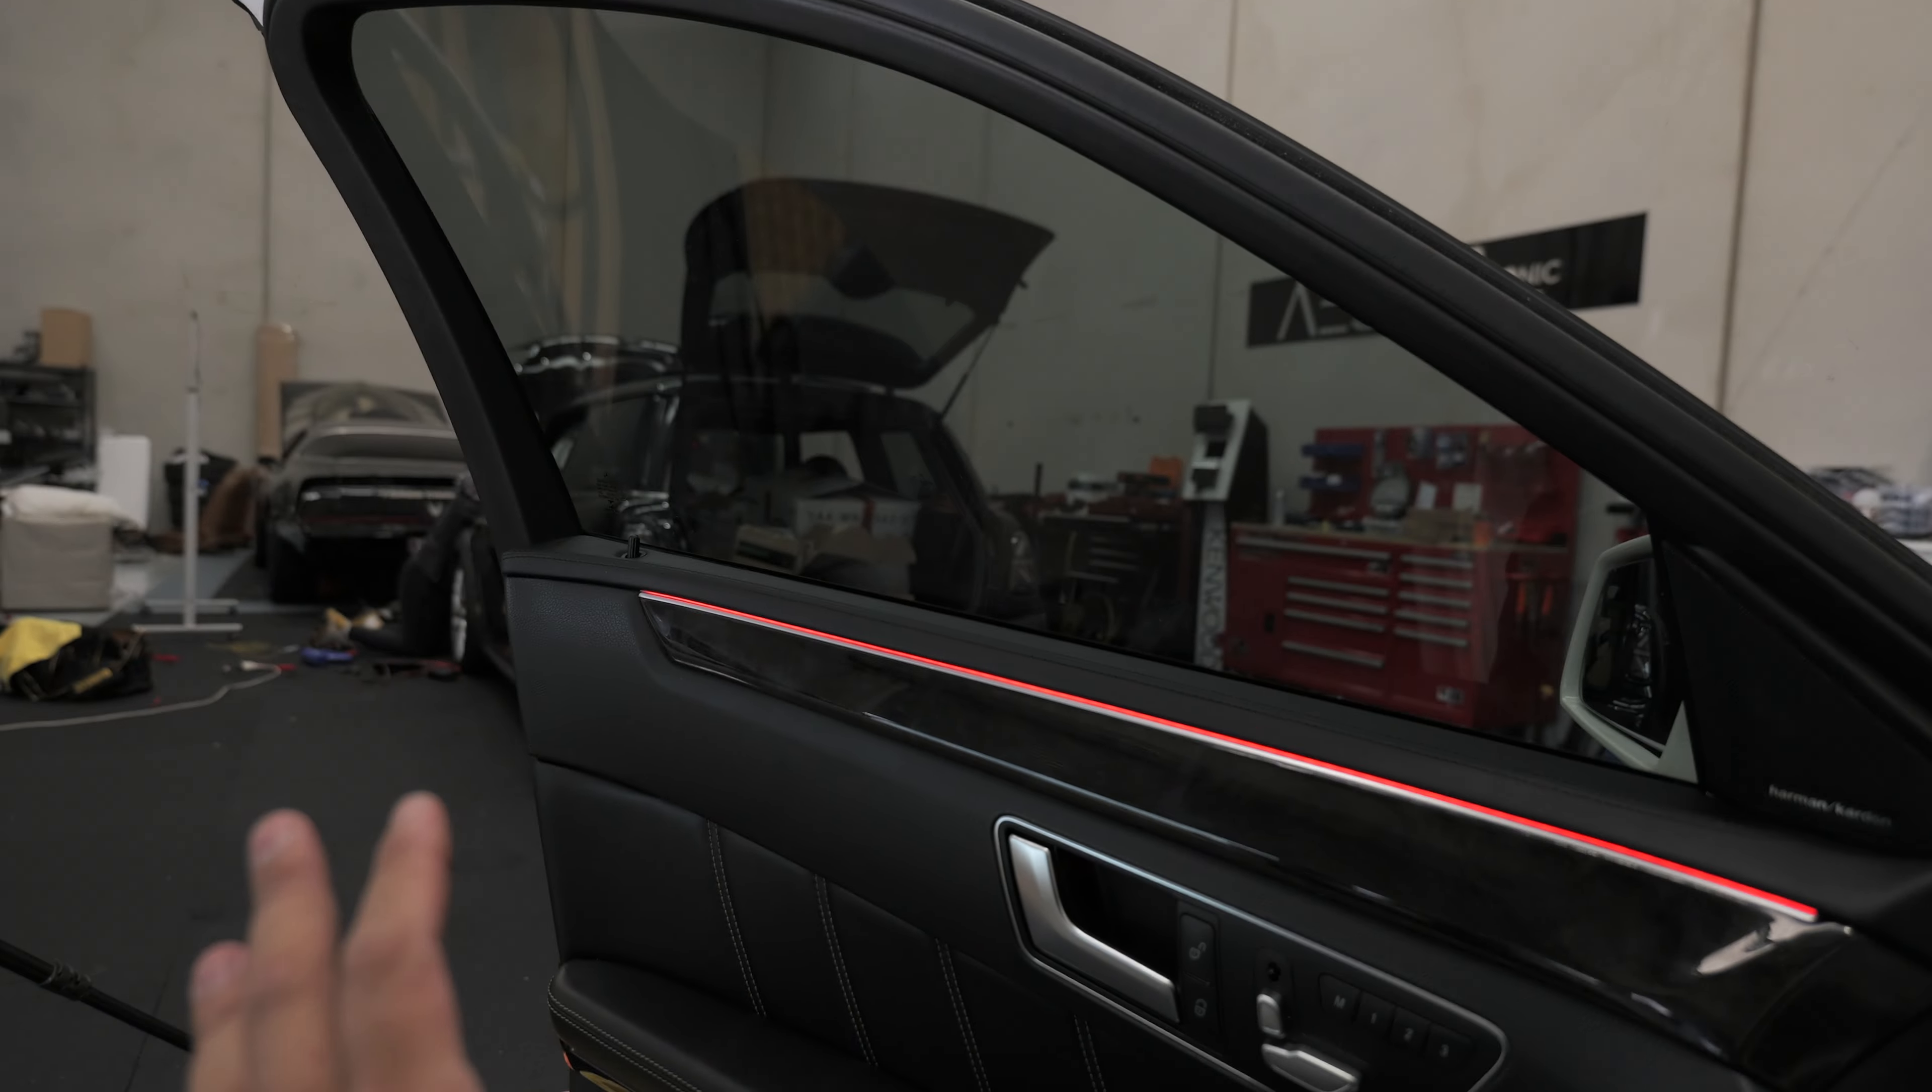This door card is back on.